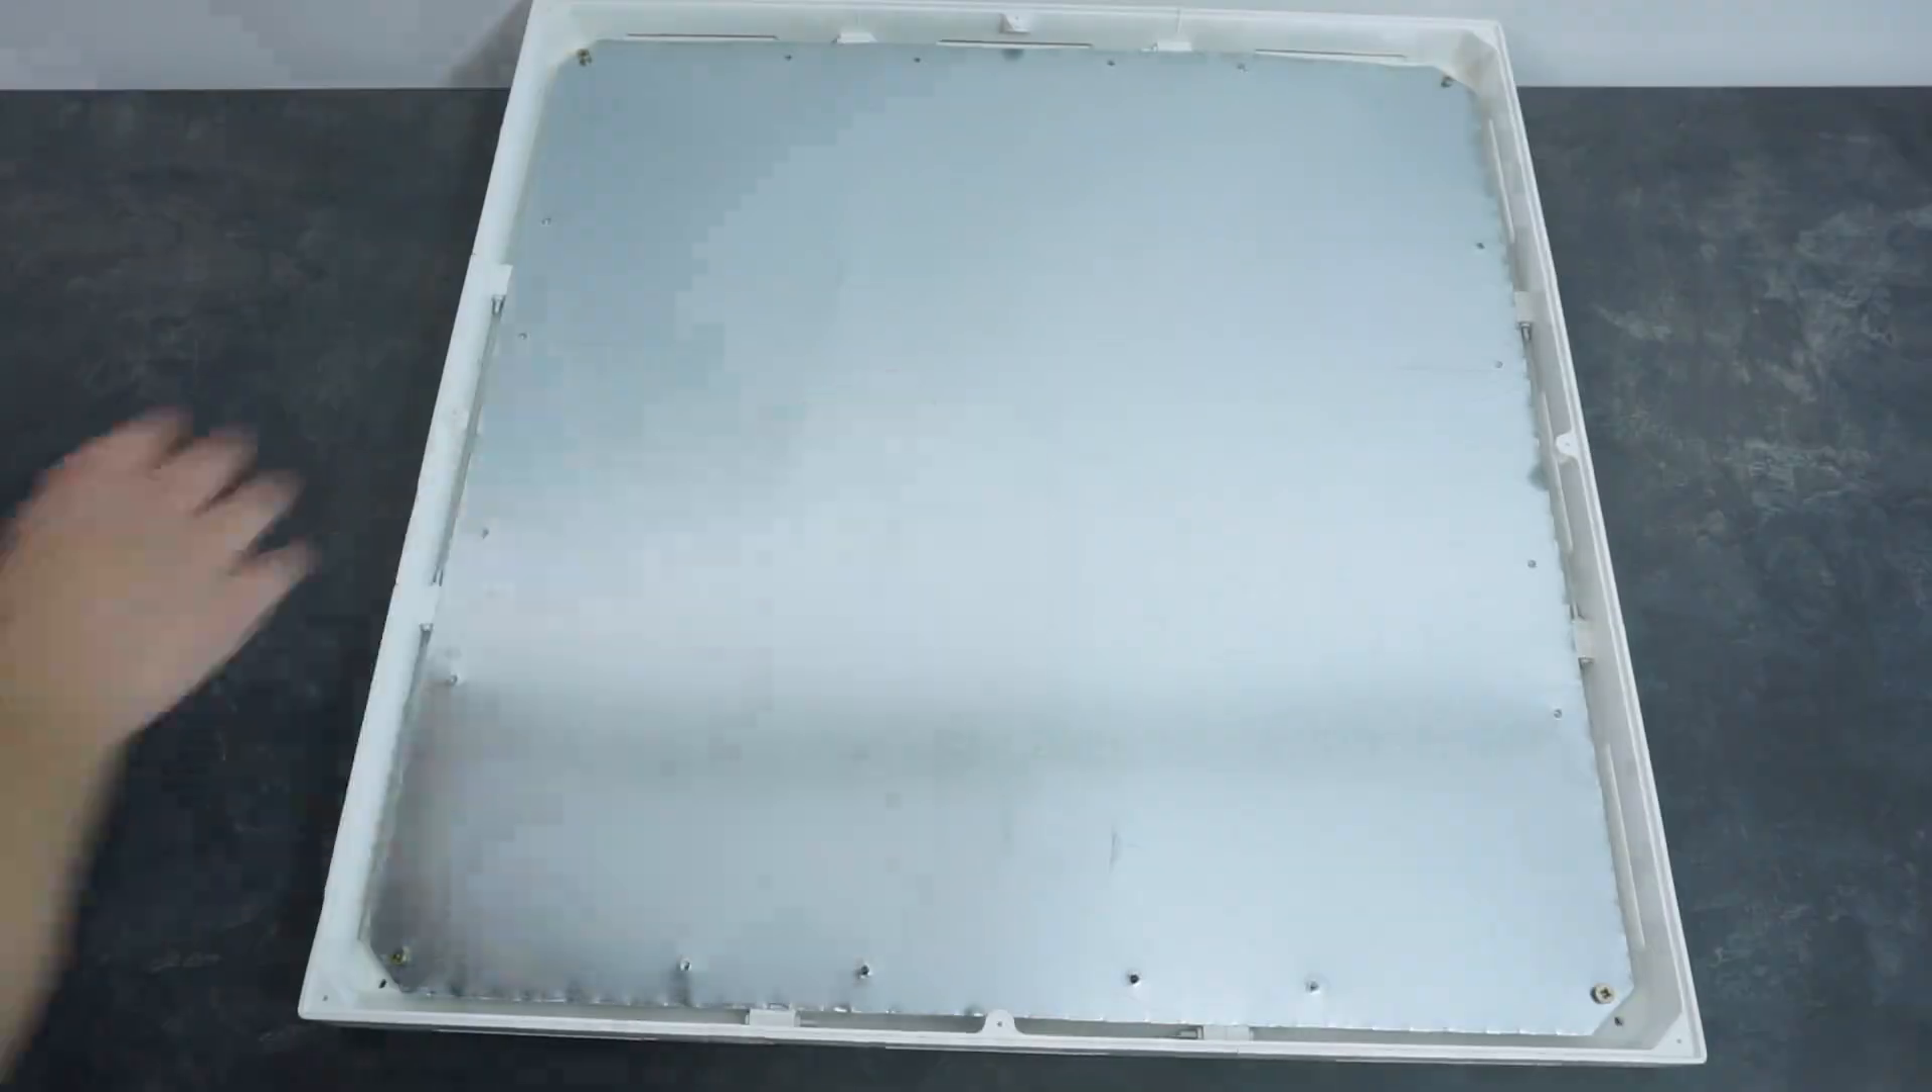Next I placed the steel square inside the frame and I fixed it with more screws.